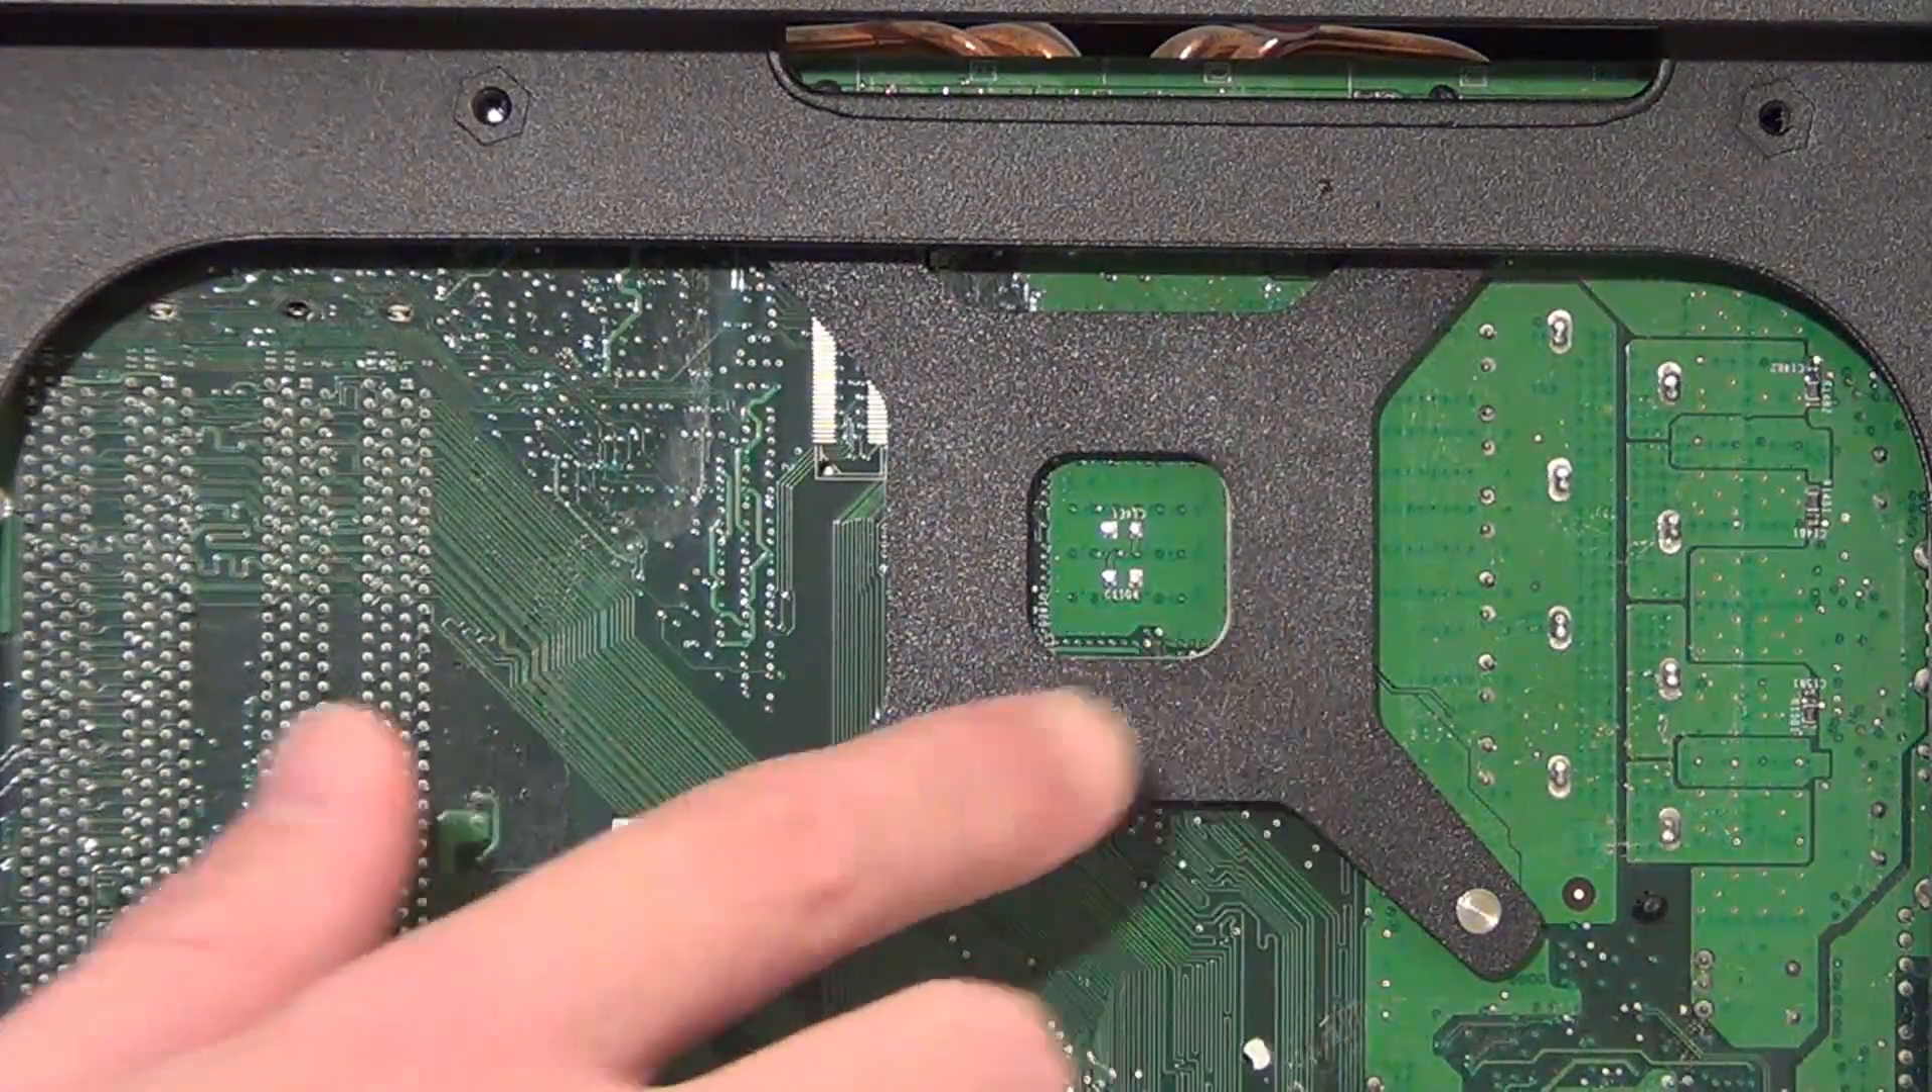So I've just taken off the back panel of the computer case so that I can show you the backplate.